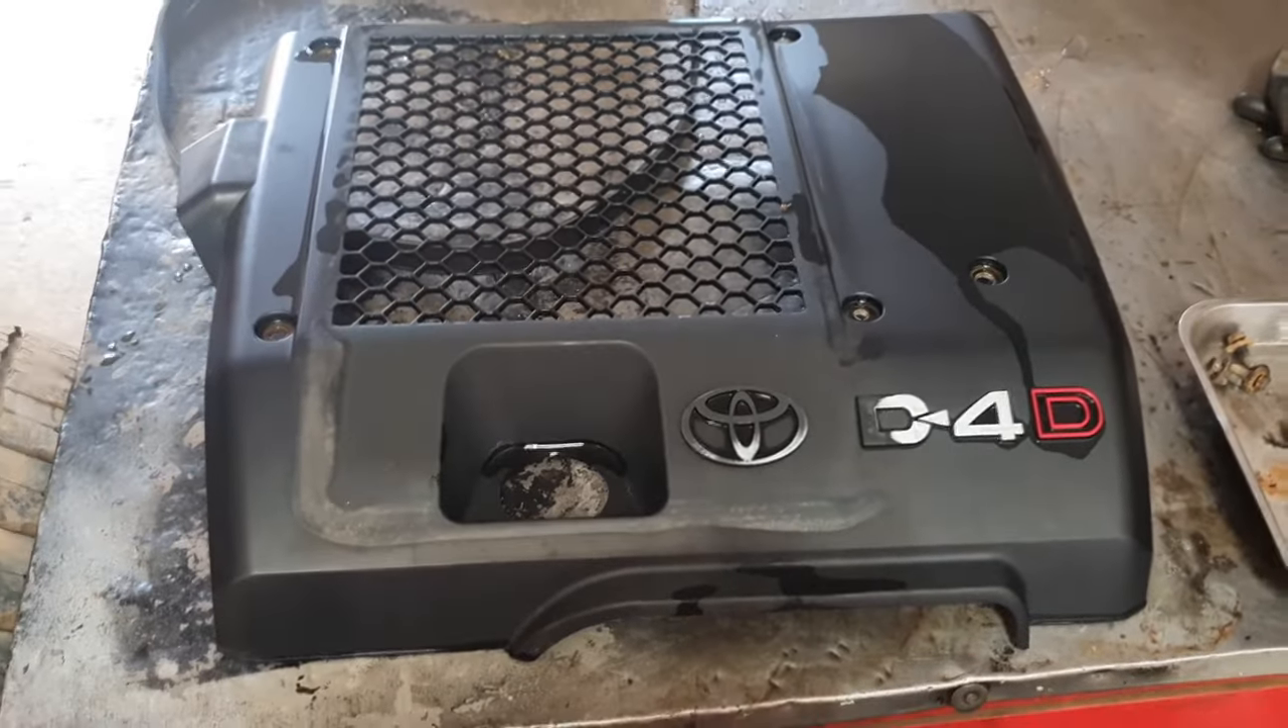Tampa lavada. Esperando o momento de ser instalada novamente na camionete.